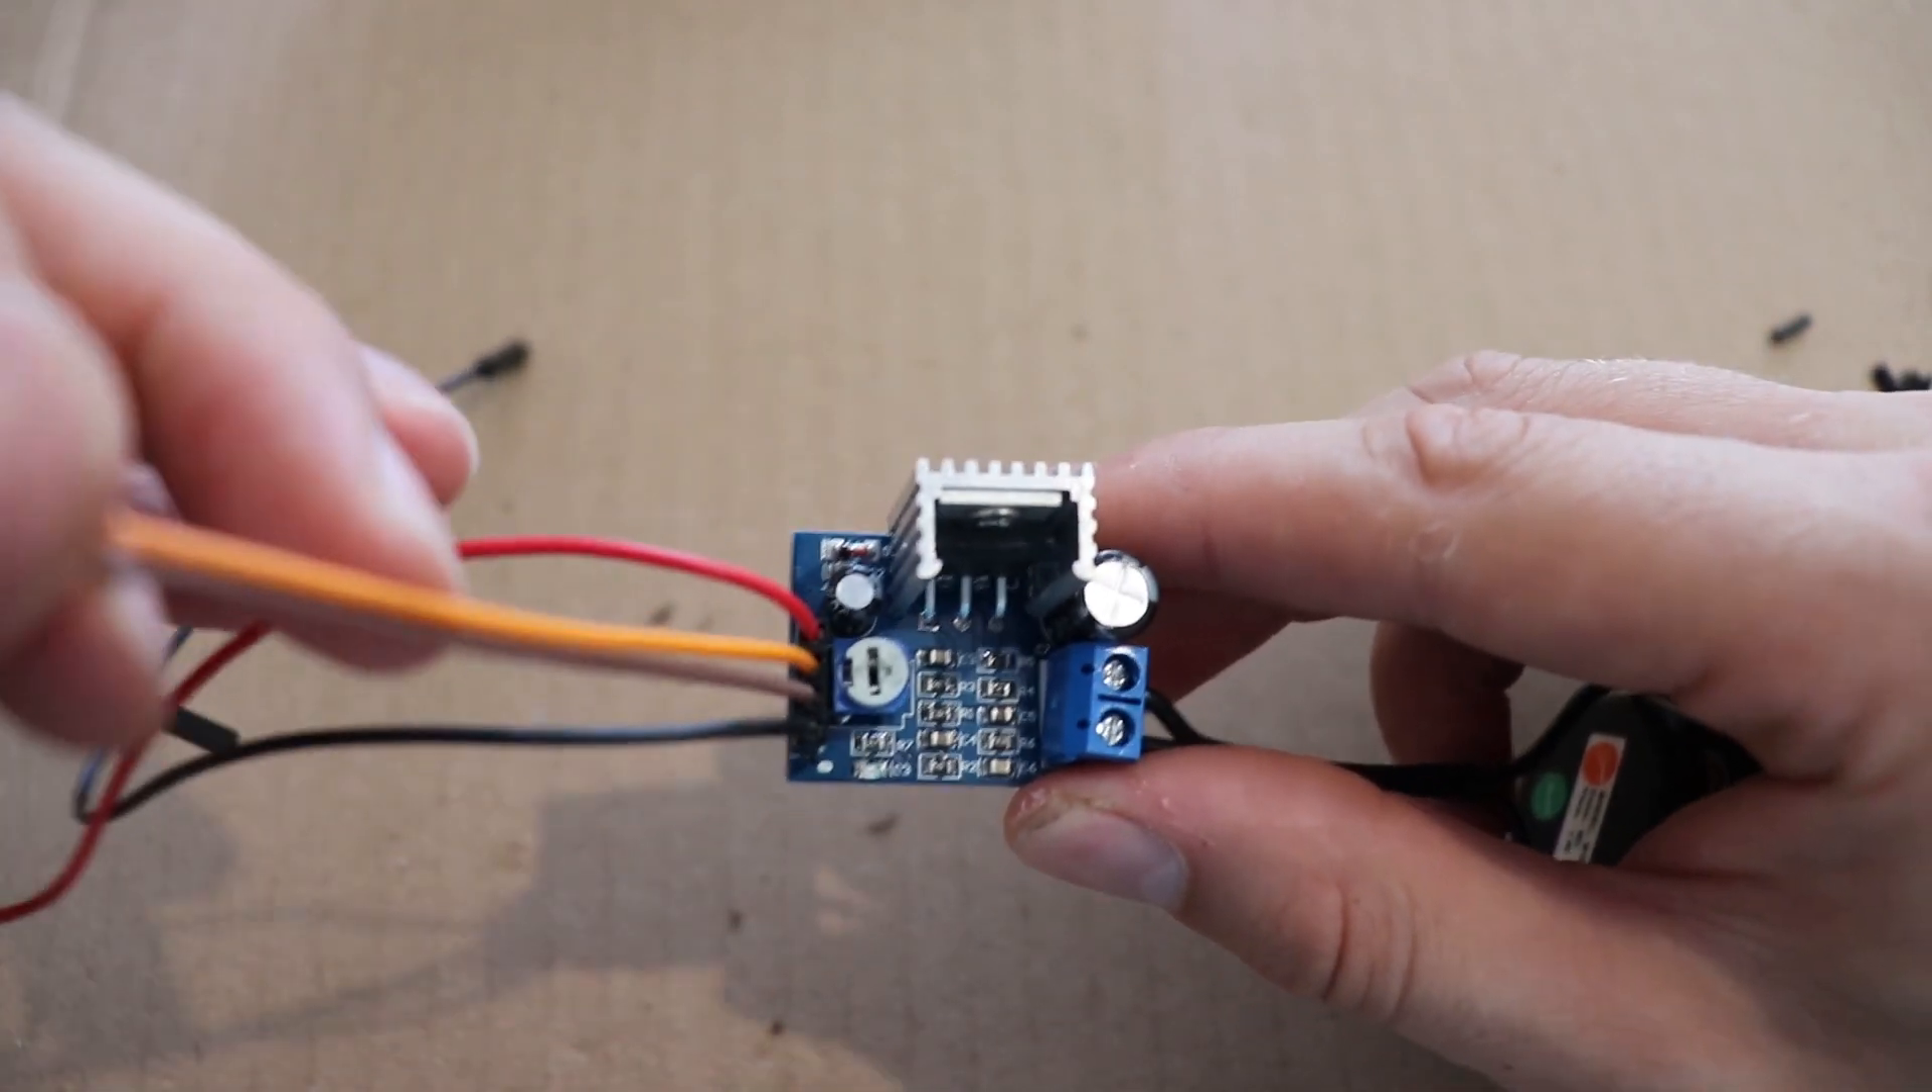I've also gone and put some jumper wires on so red and black are the 12 volts.